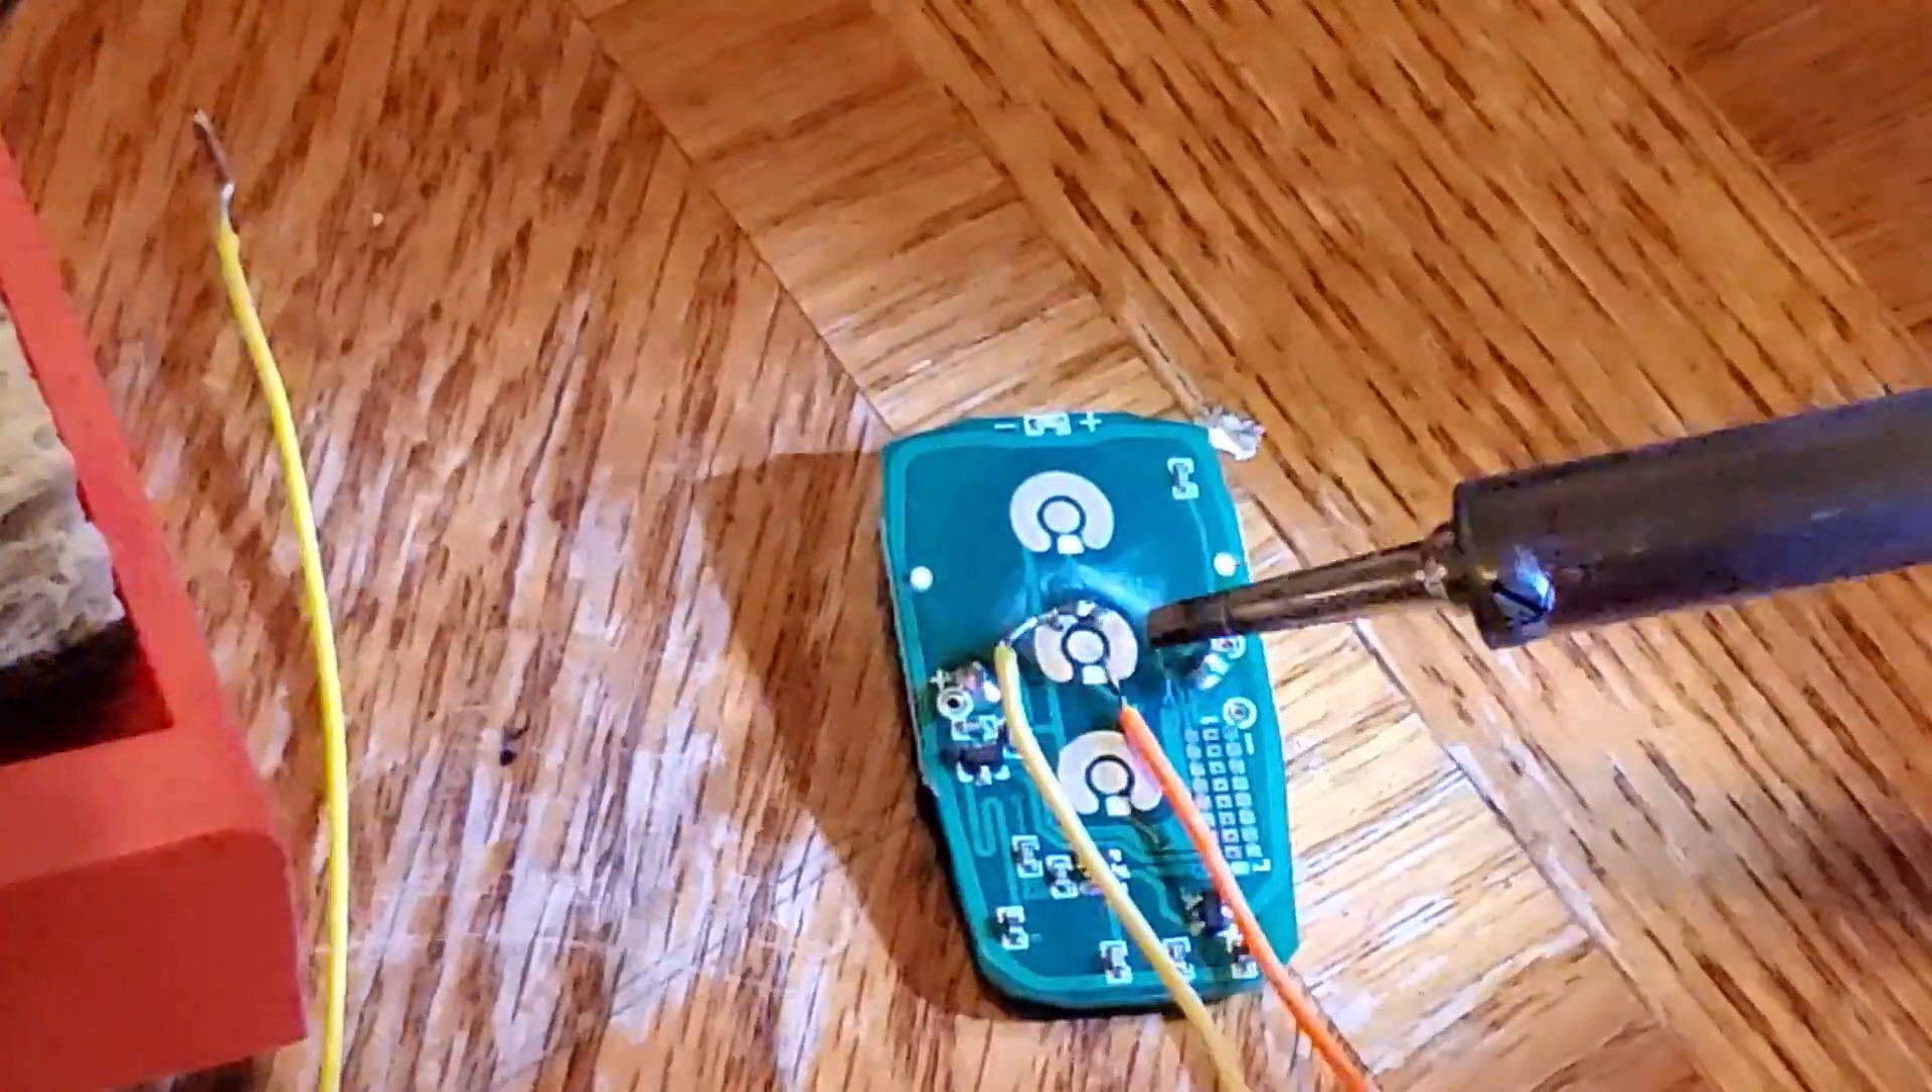The next step I soldered two jumper wires to the contacts of the transmitter PCB.